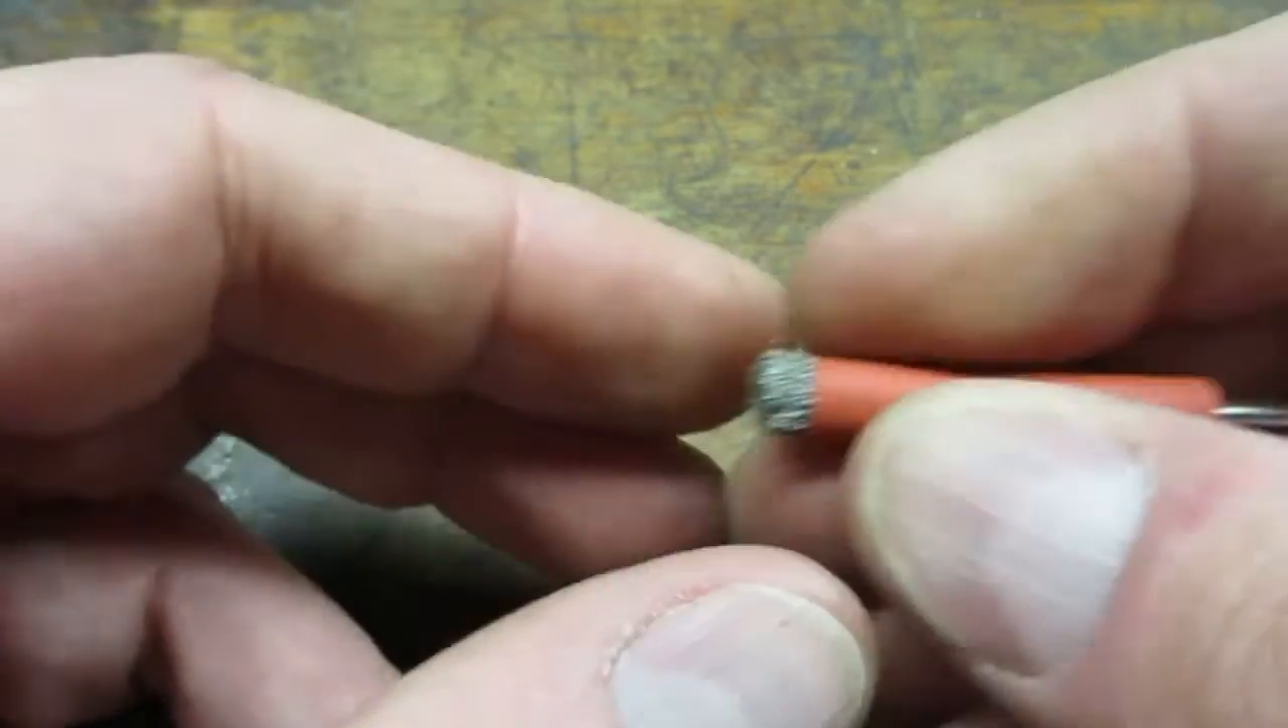I pushed some heat shrink tubing down over the bristles to make the brush into a stiff column.